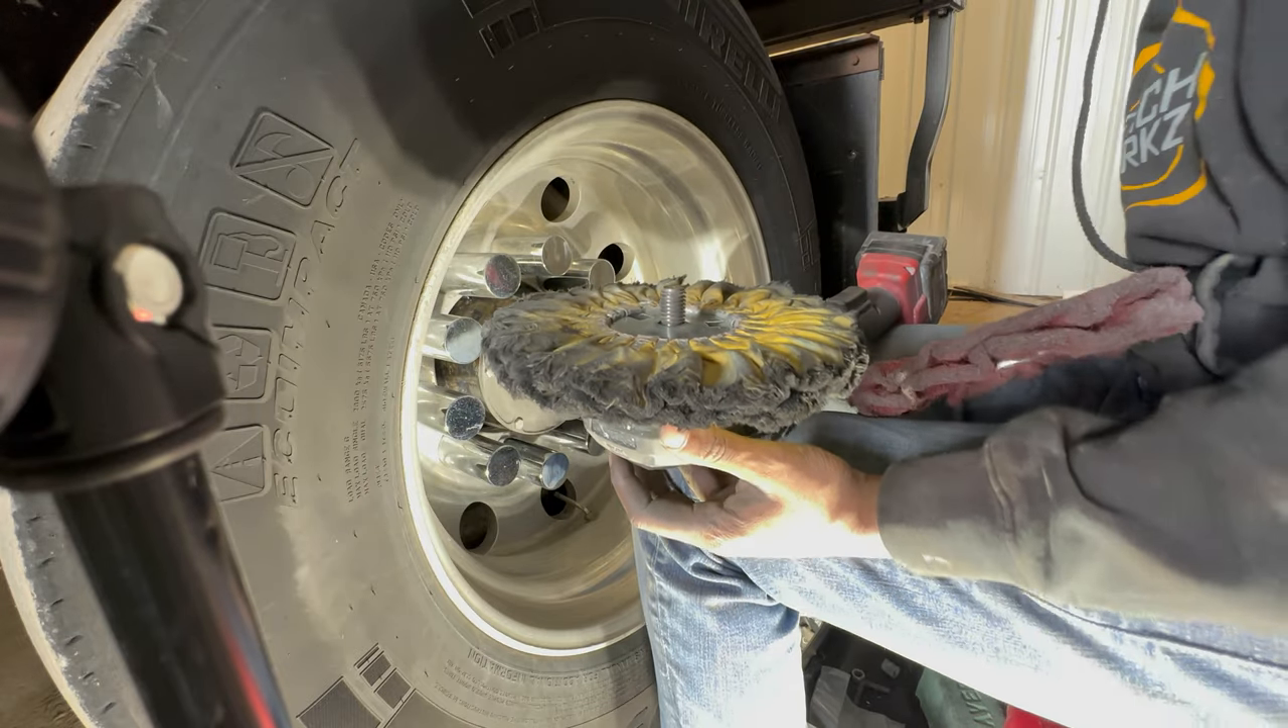I still got to take the uh lug nut covers off.